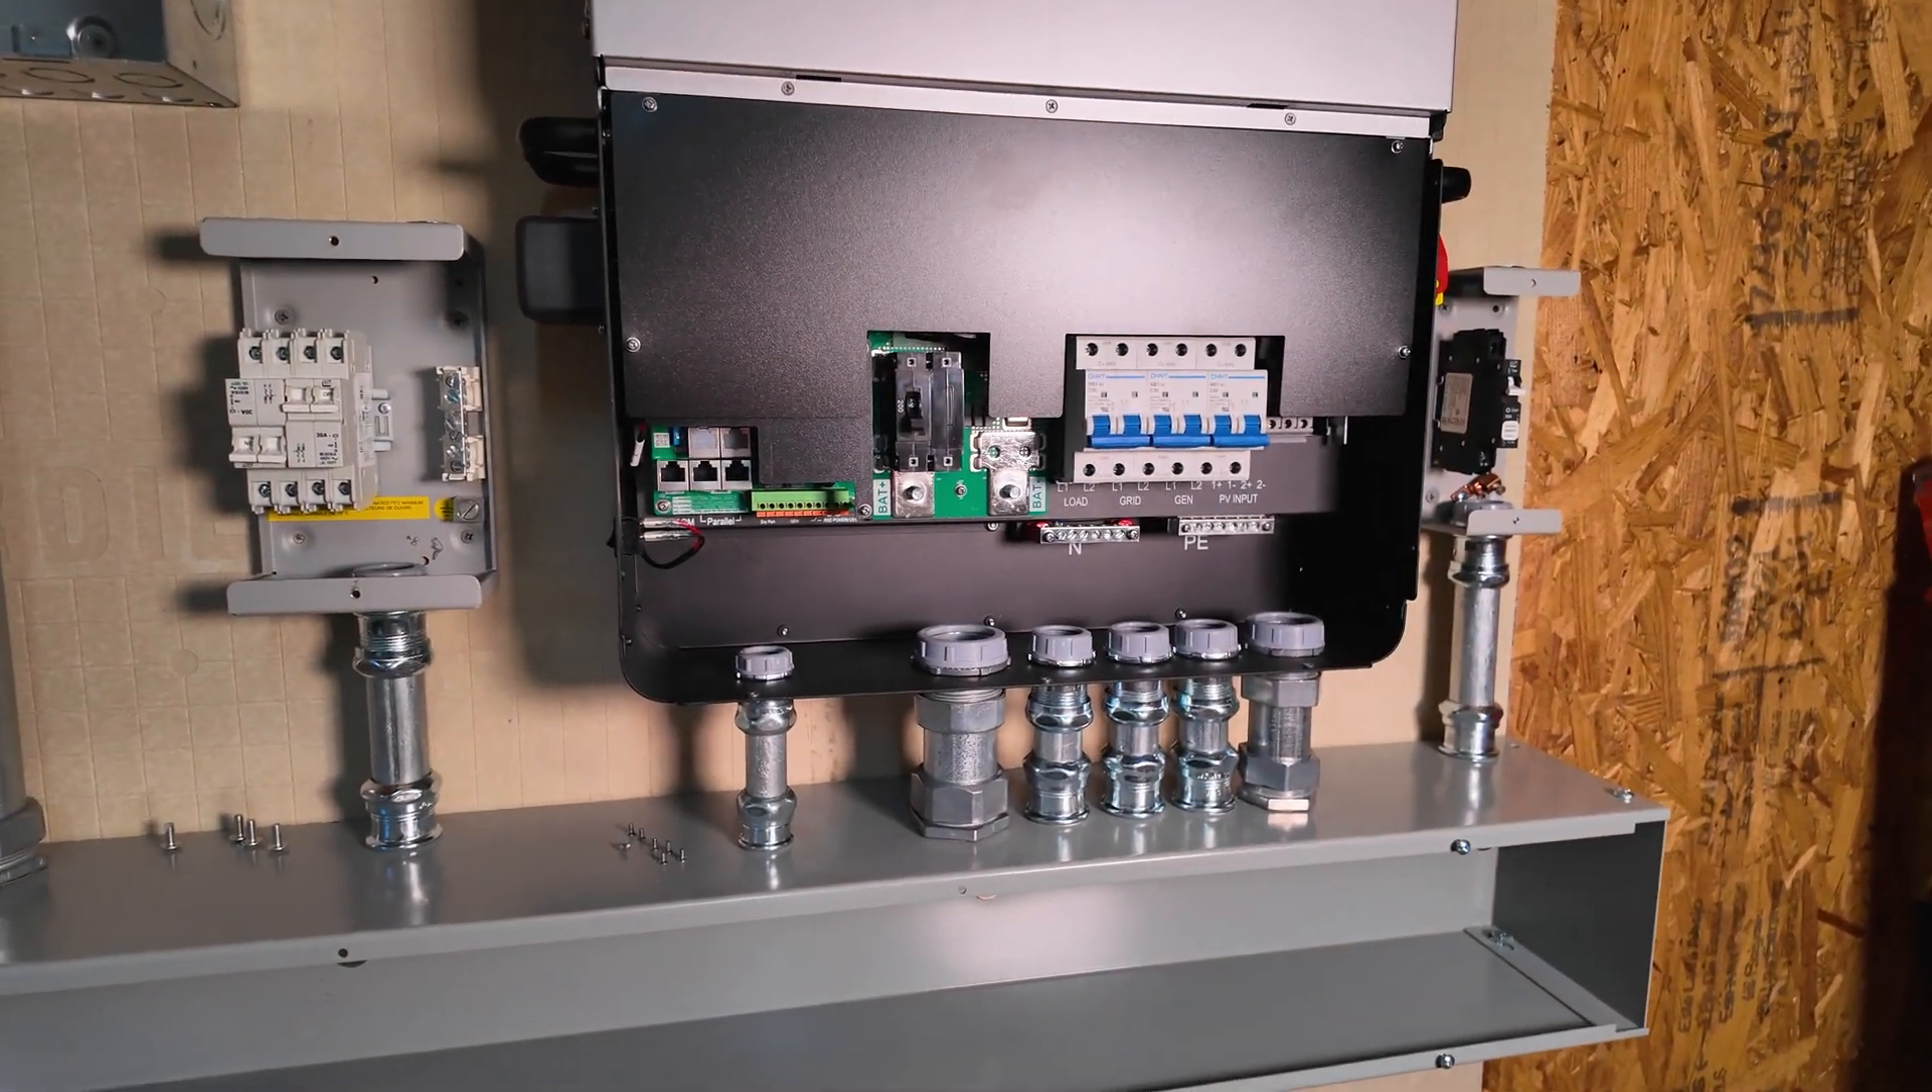You know, my pipes are straight, all the holes worked, the pipes, the fittings, they all lined up with each other and there were really no issues.